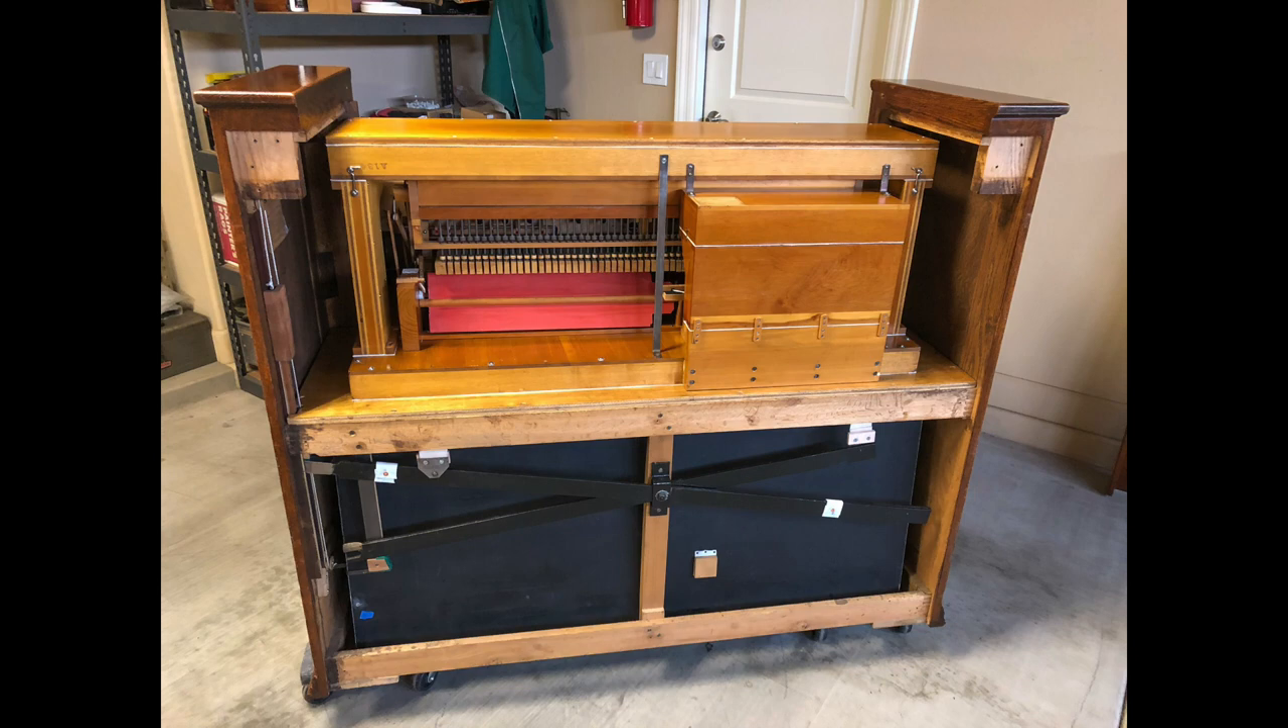Here's the back side with the upper works installed.